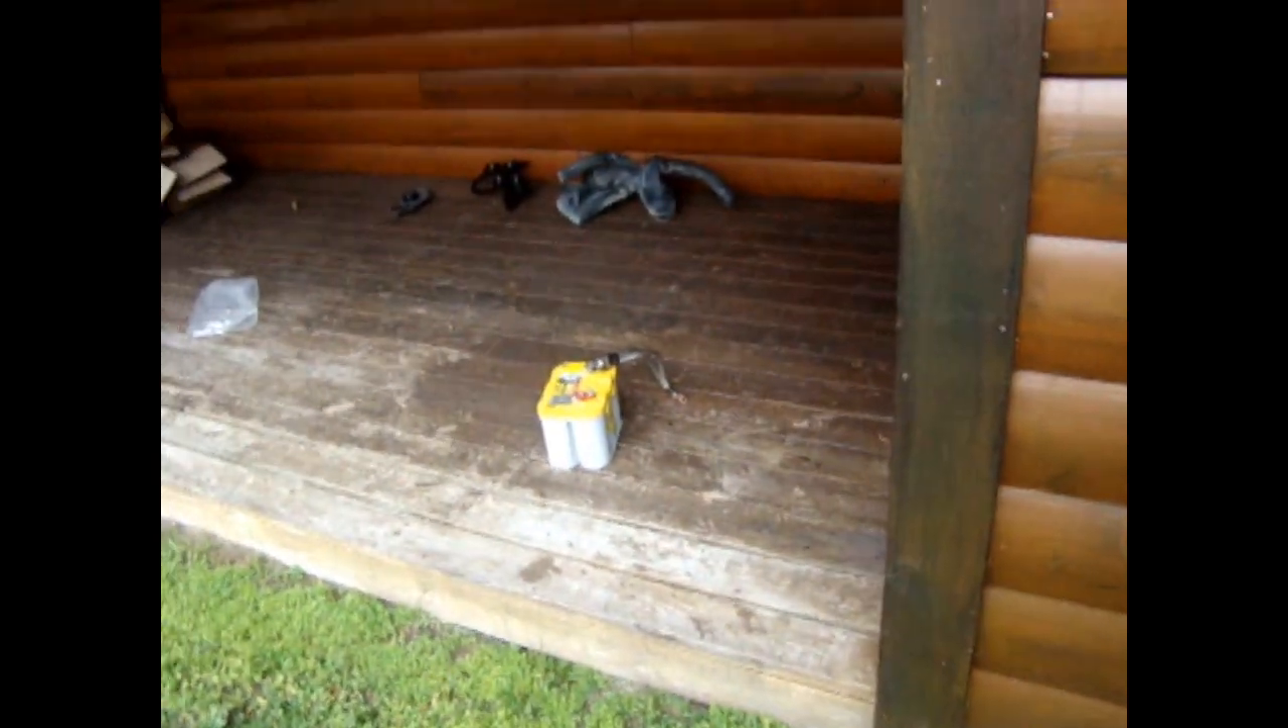And I've already taken the battery out, which is right there.